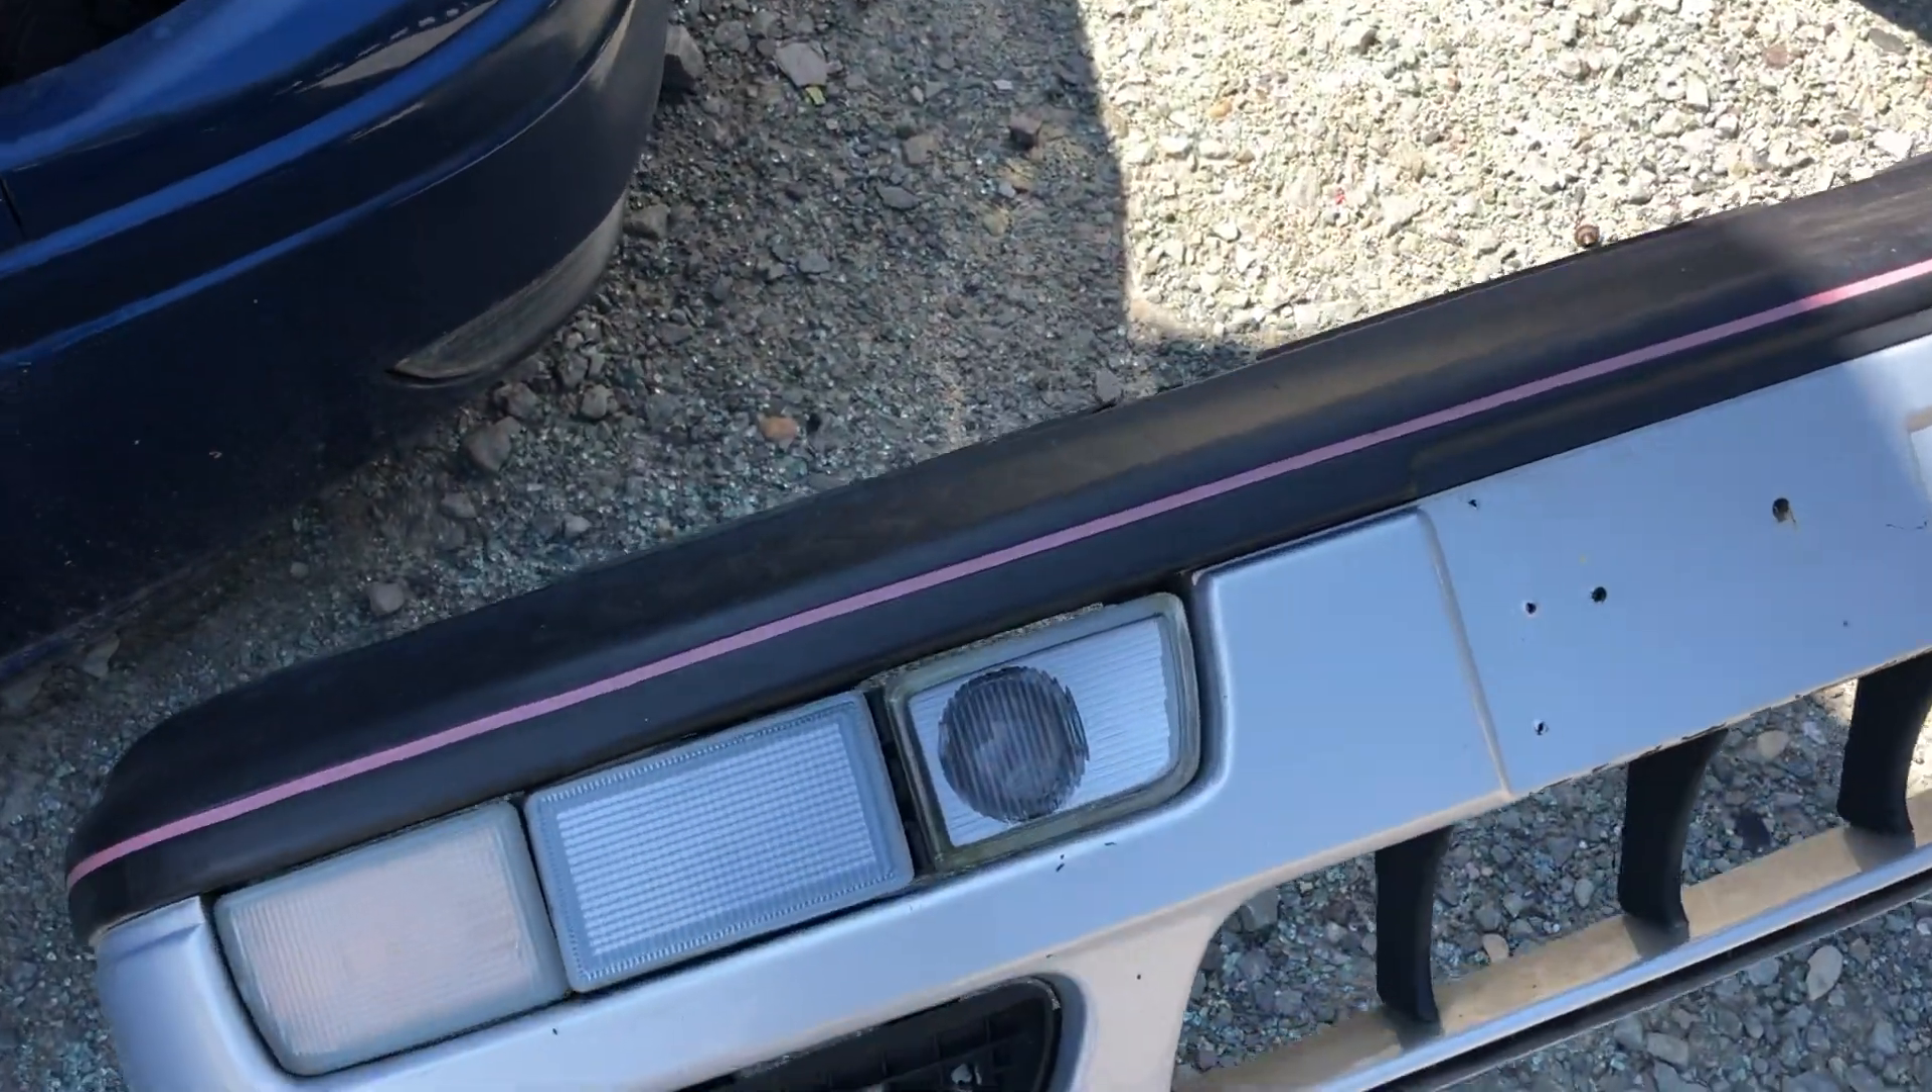But still, just about done with this car. Front bumper is now off complete with the really nice hella glass fog lights here and there.